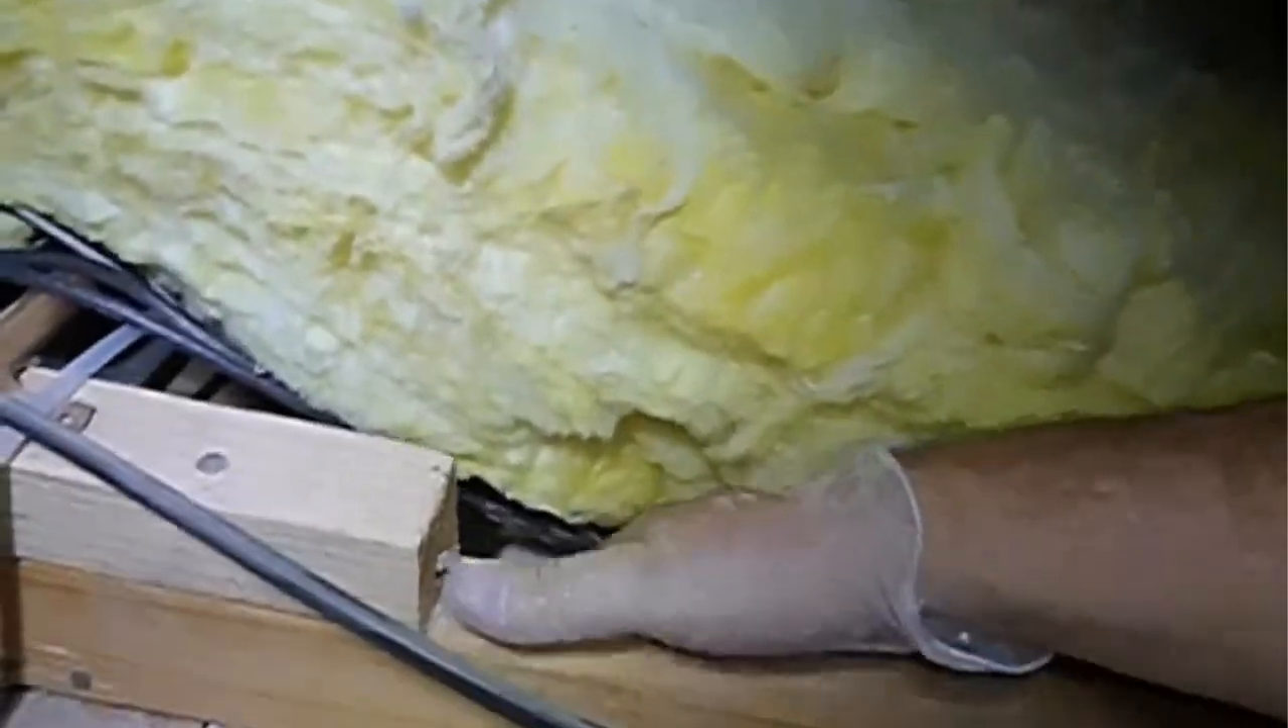And the reason is, you can see this insulation is not touching the area it's supposed to insulate.